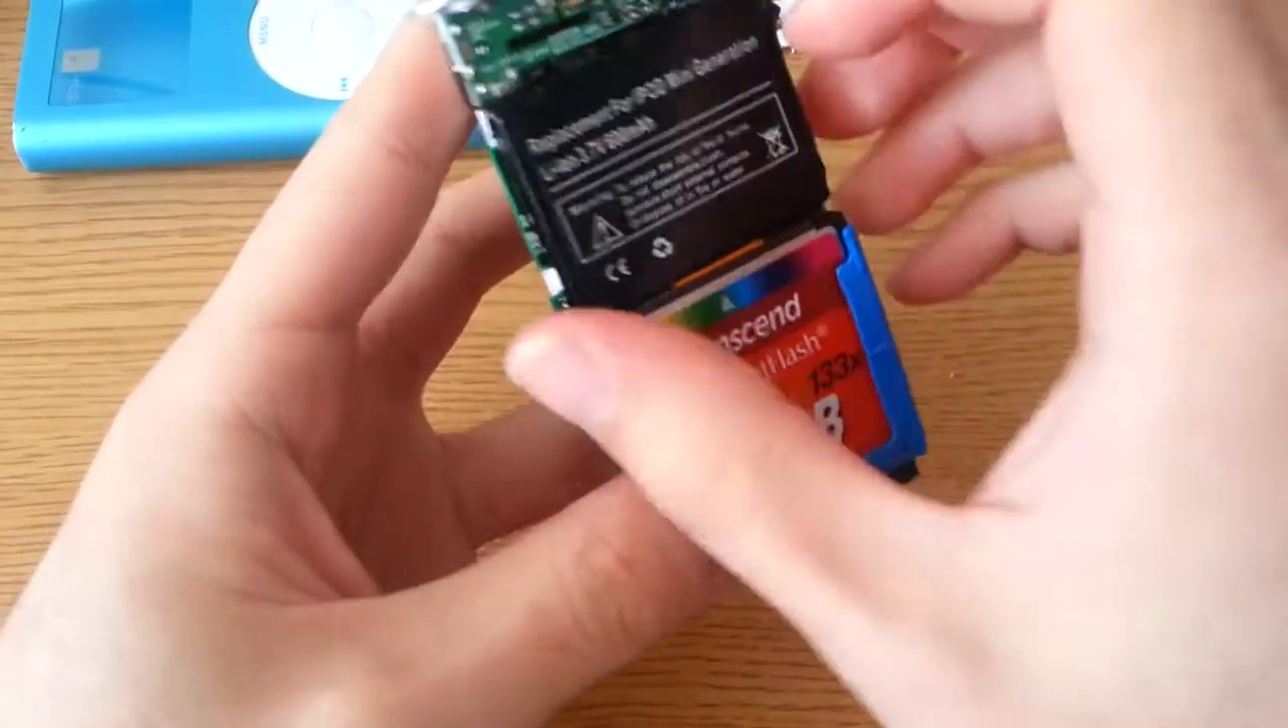And here you can see, I replaced the battery.